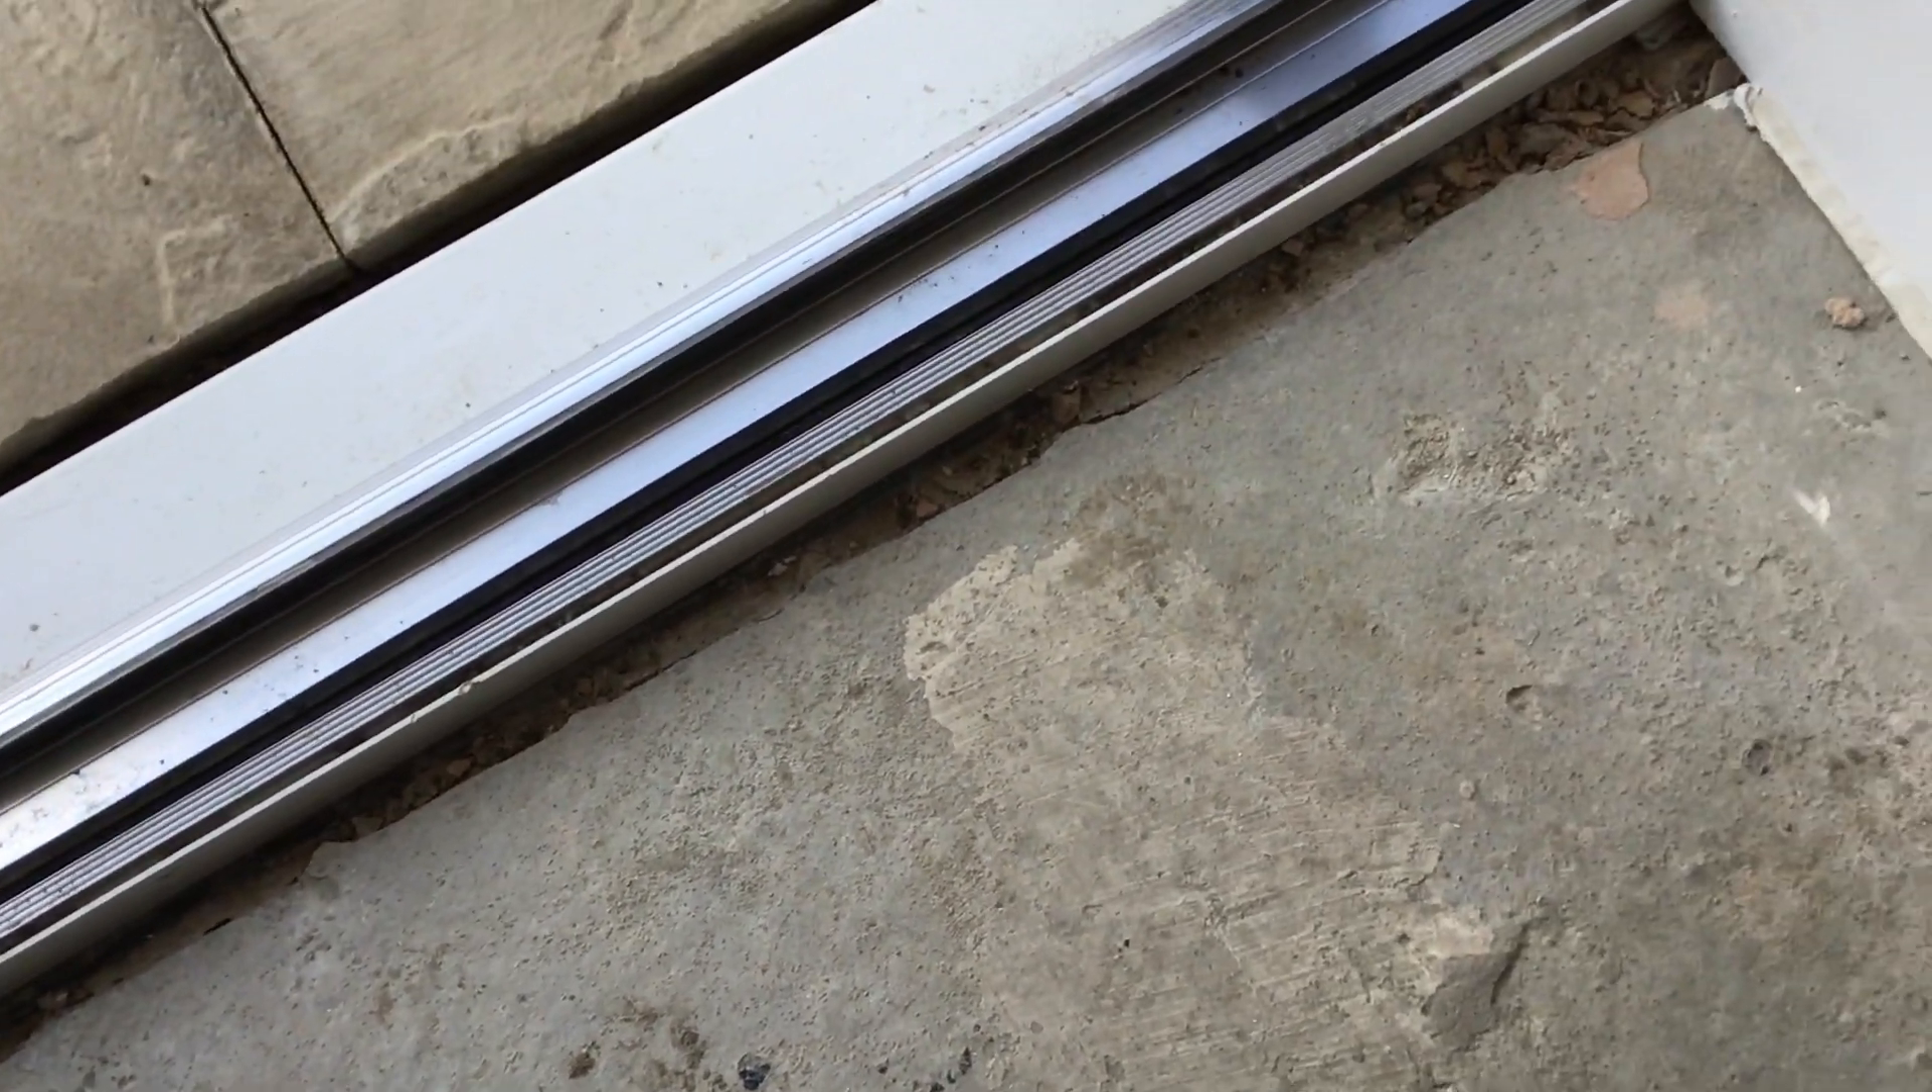In the hallway, the slab hadn't been pointed up against the front door, absolutely shocking.